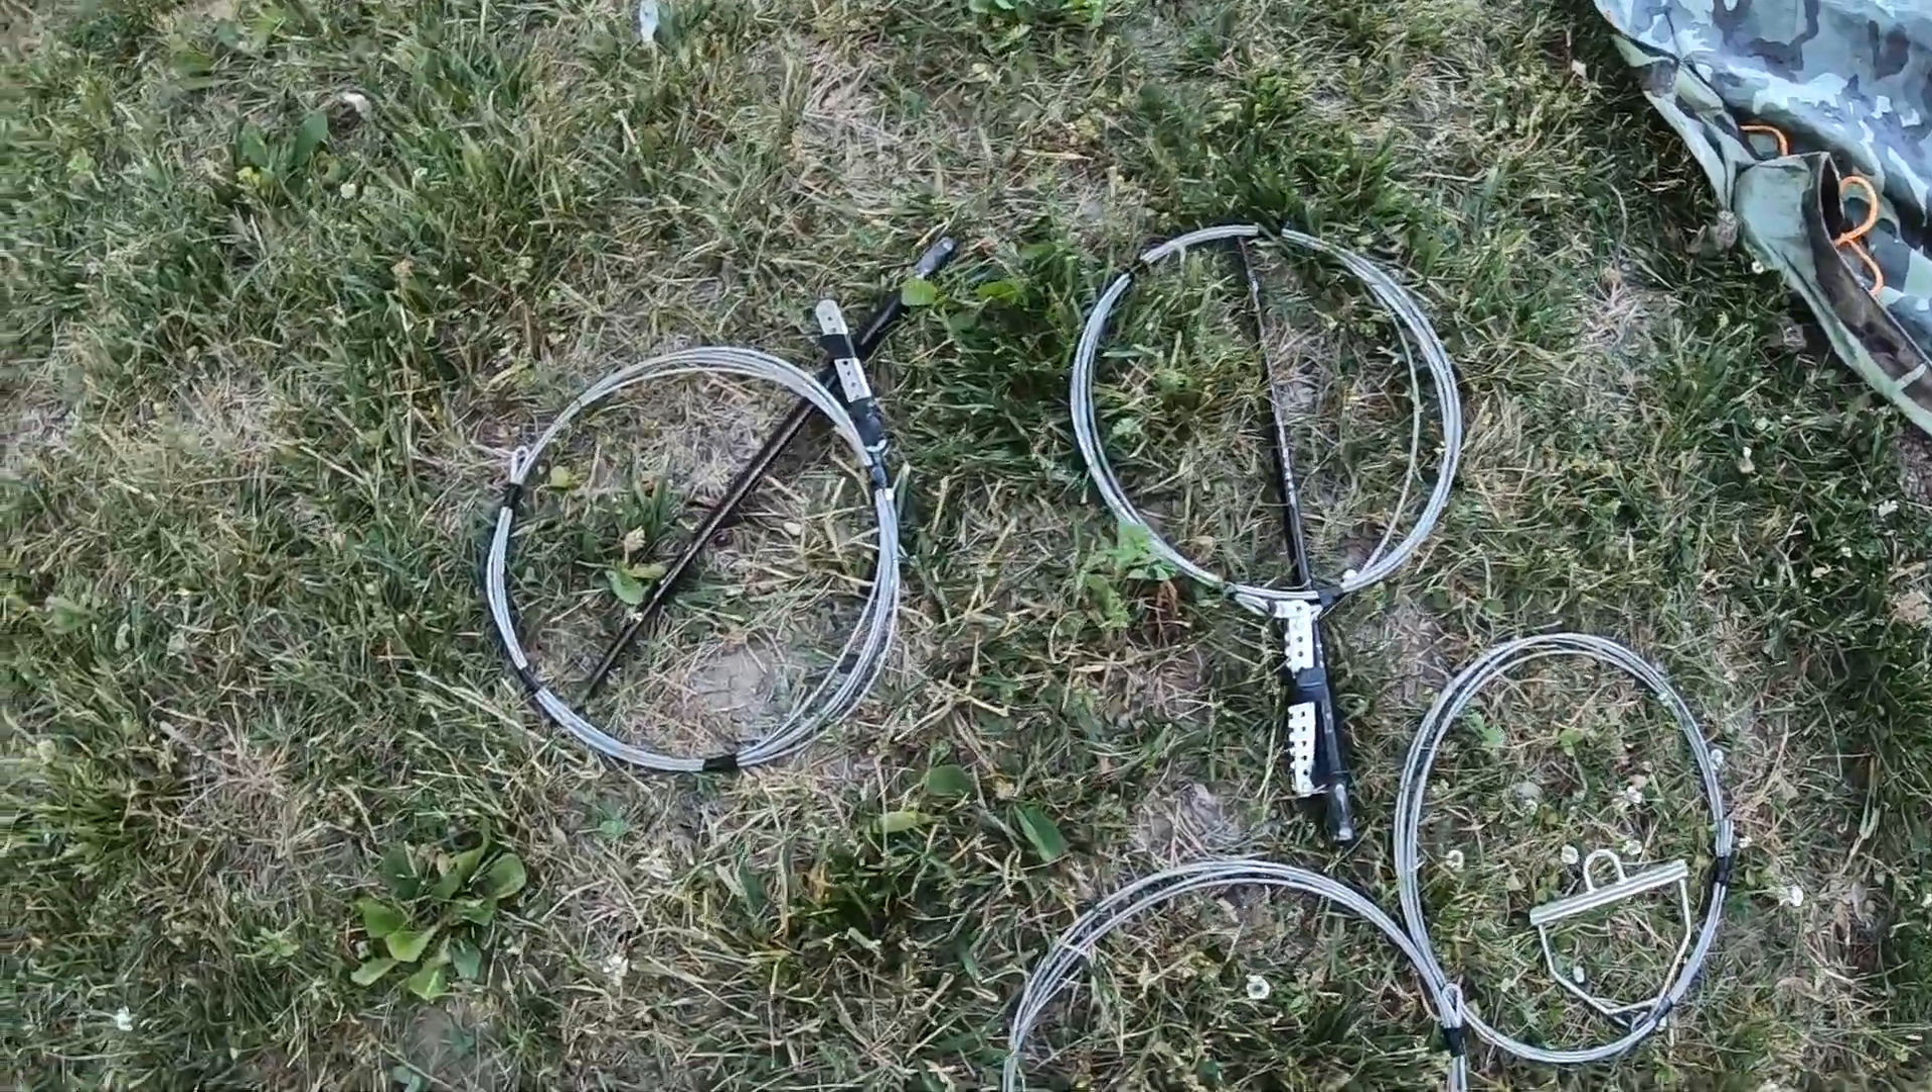I did get all of the stay wires all nicely bundled up after I took them off. Tied up with electrical tape.